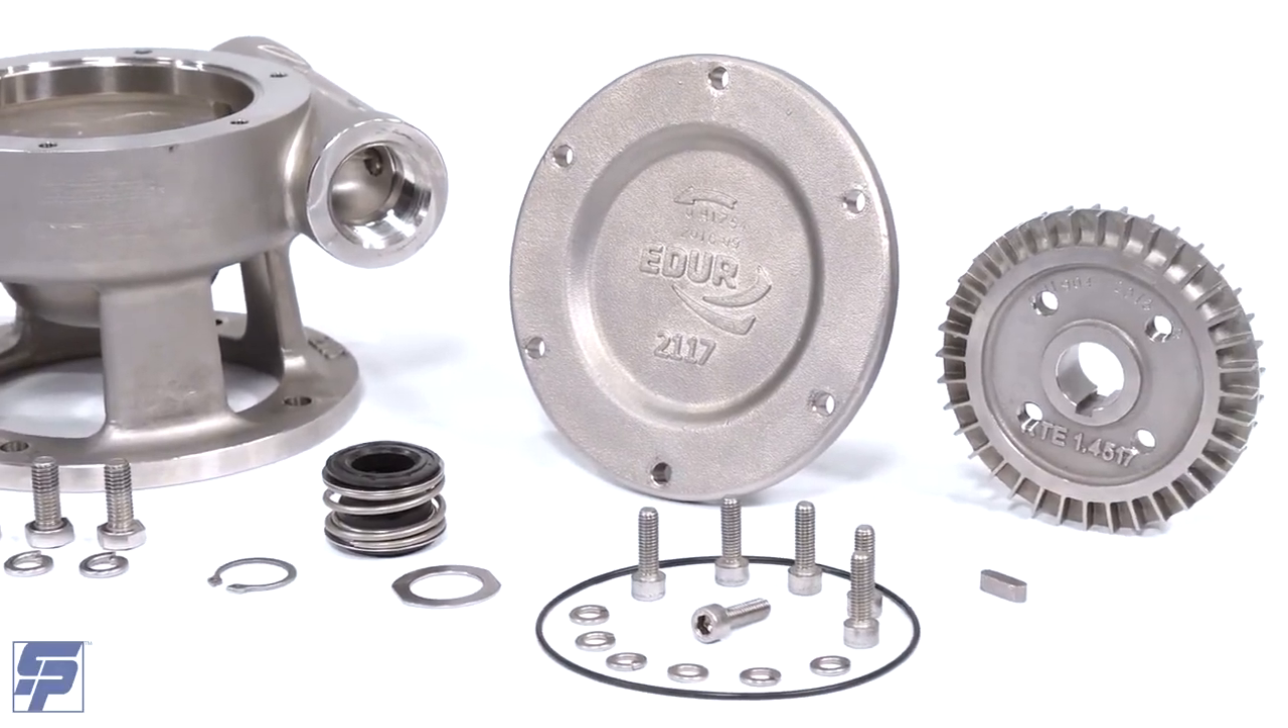The ADOR PBU Dissolved Air Flotation Pump is now completely disassembled.